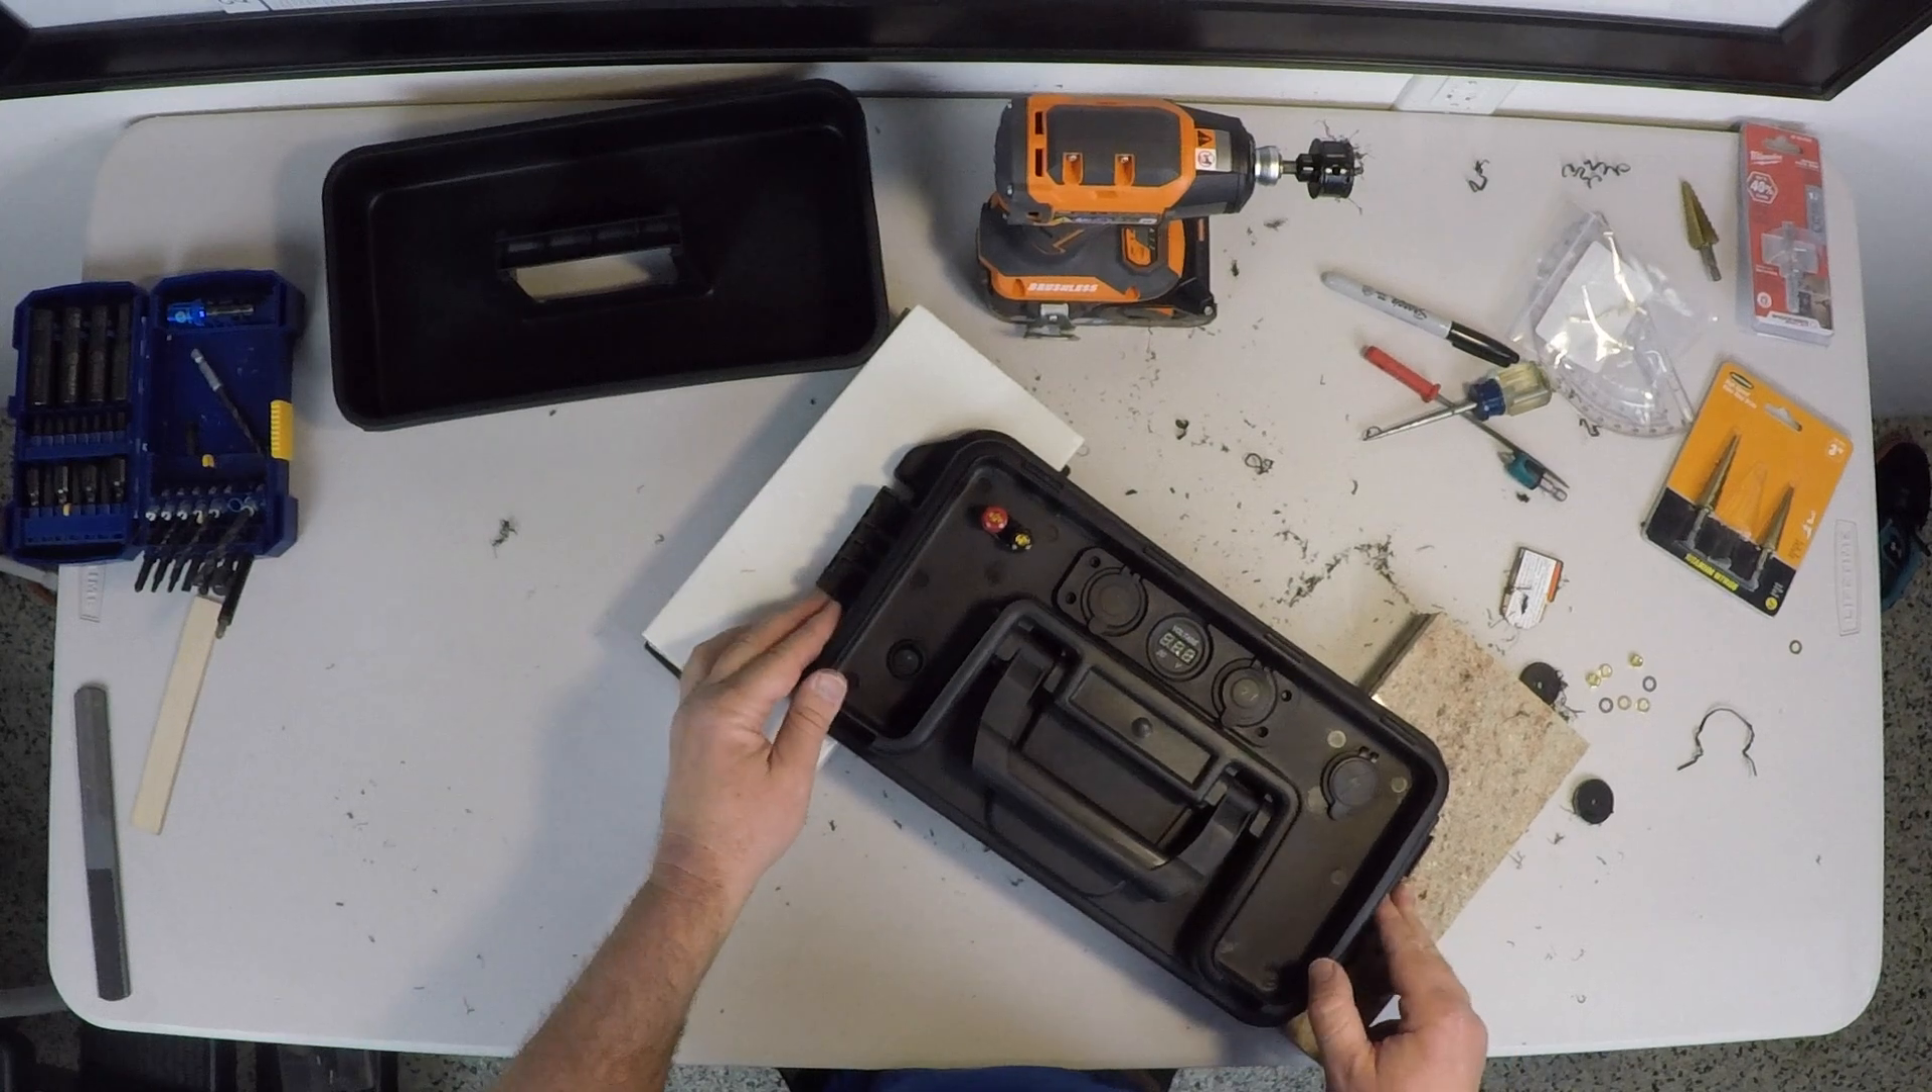We got all the gauges and everything we need in.